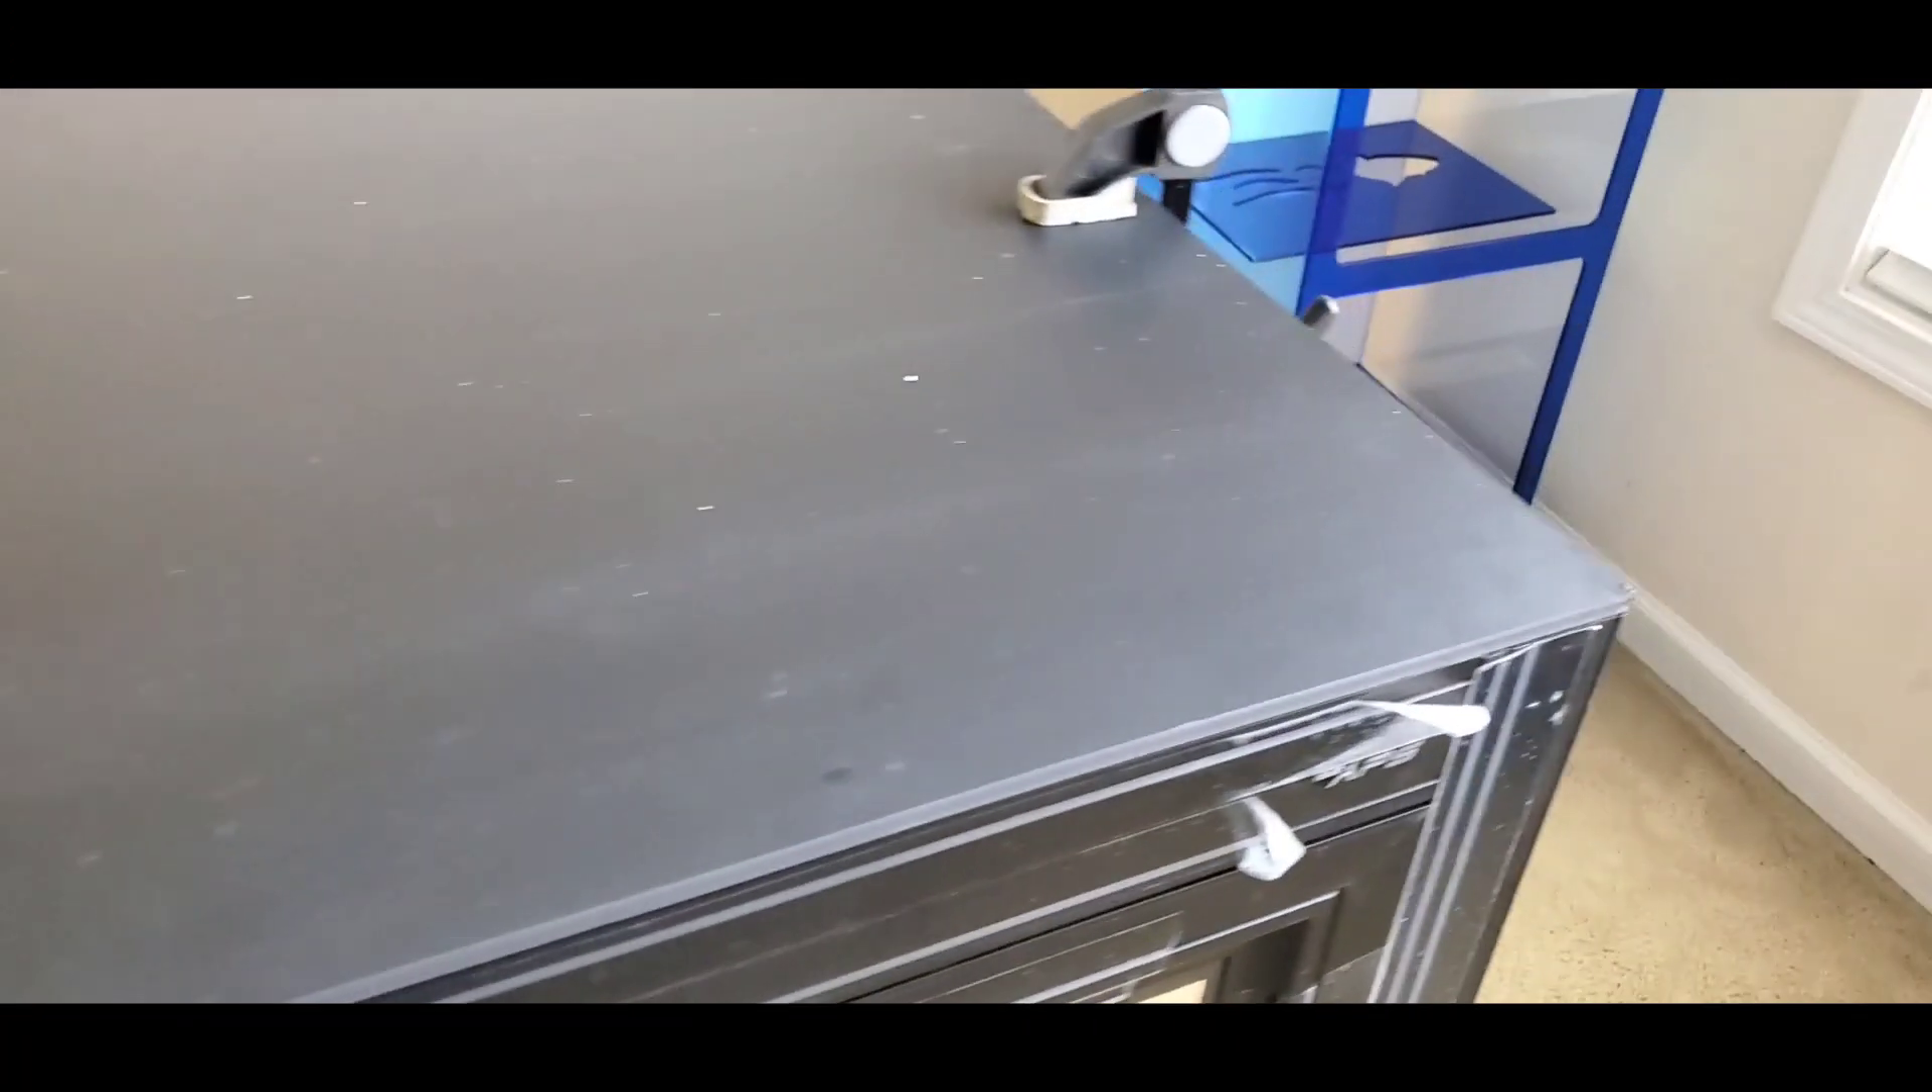All right i put the top piece on clamped it down i'm about to put the screws in now.